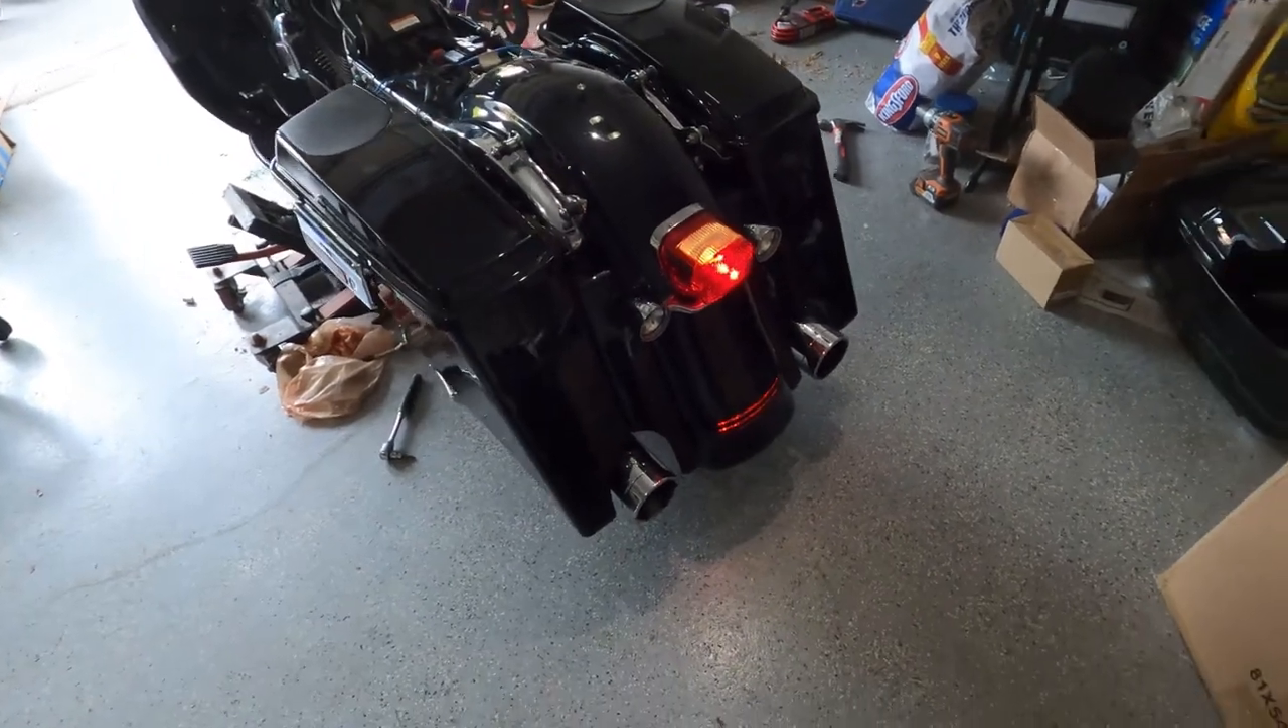That's what it looks like after we put the saddle bags back and uh and put the extension and the light.